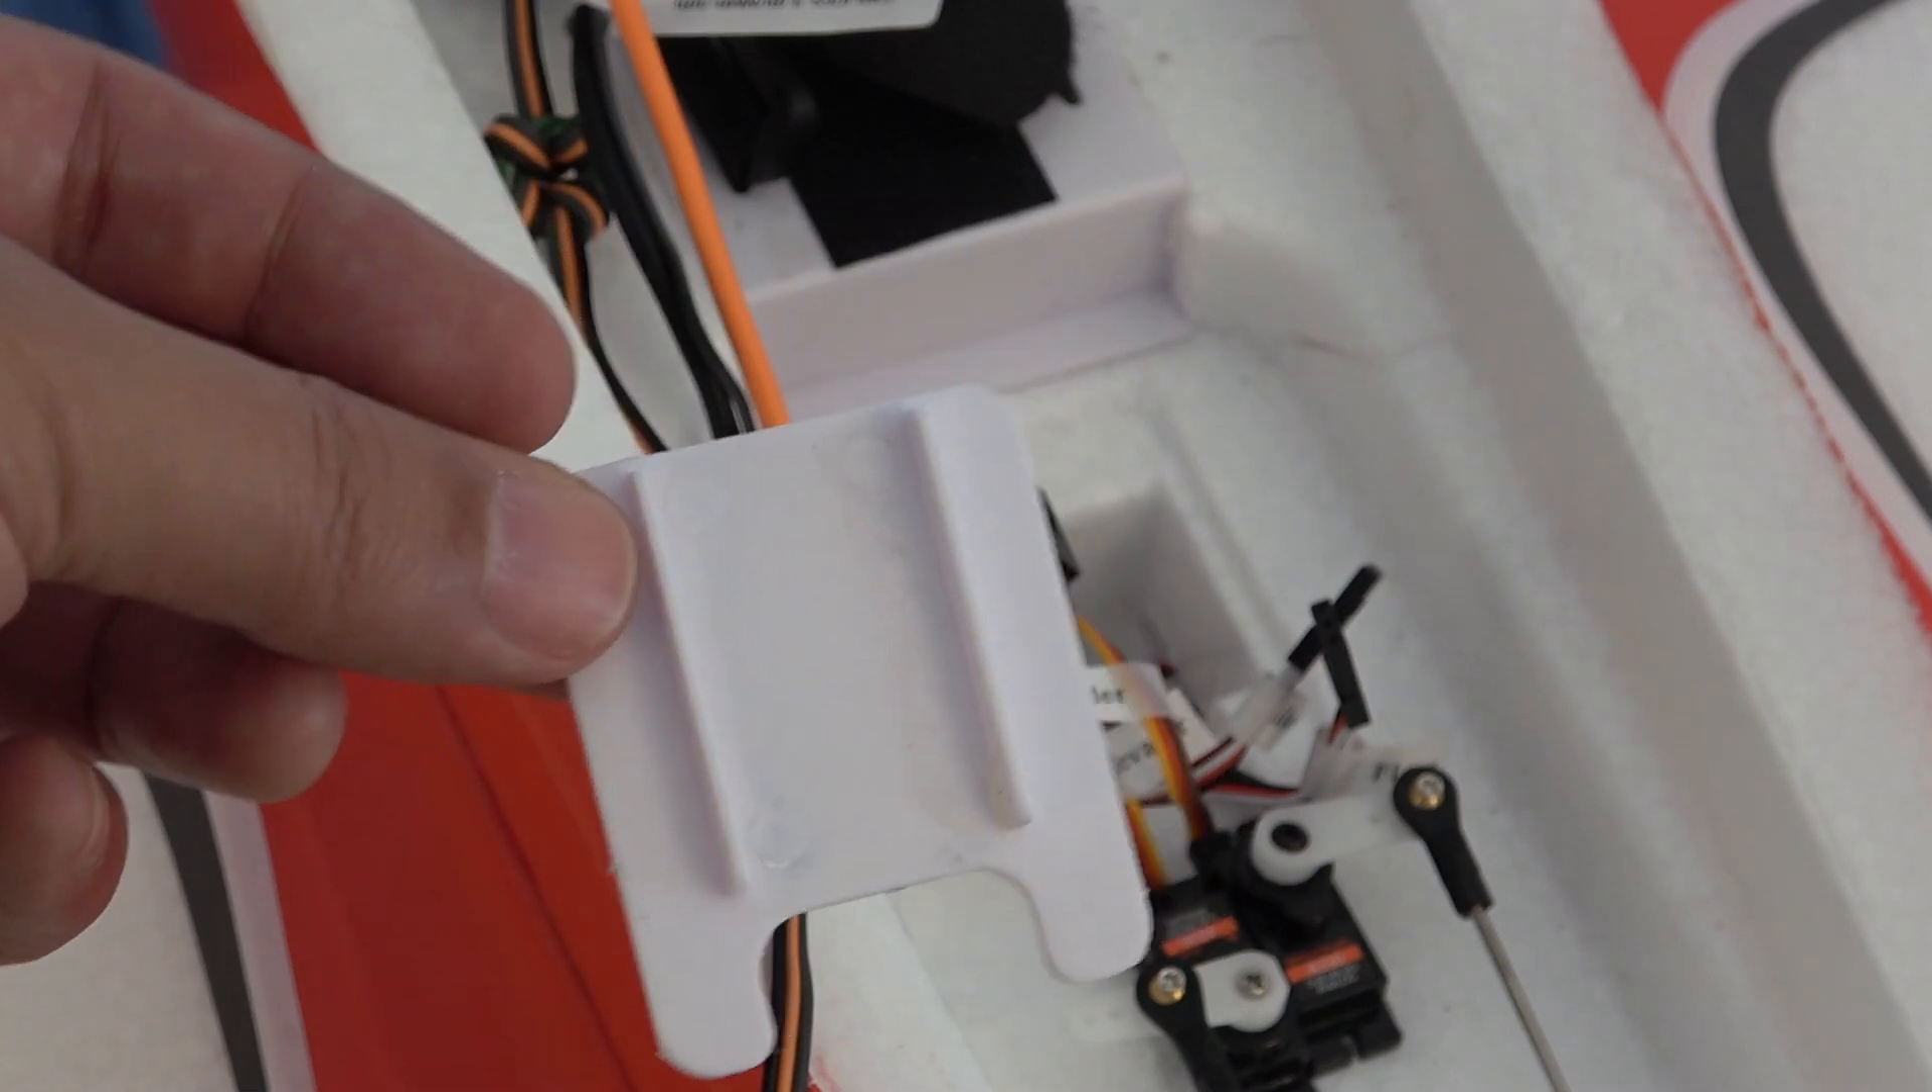So I've removed the the receiver mounting plate.